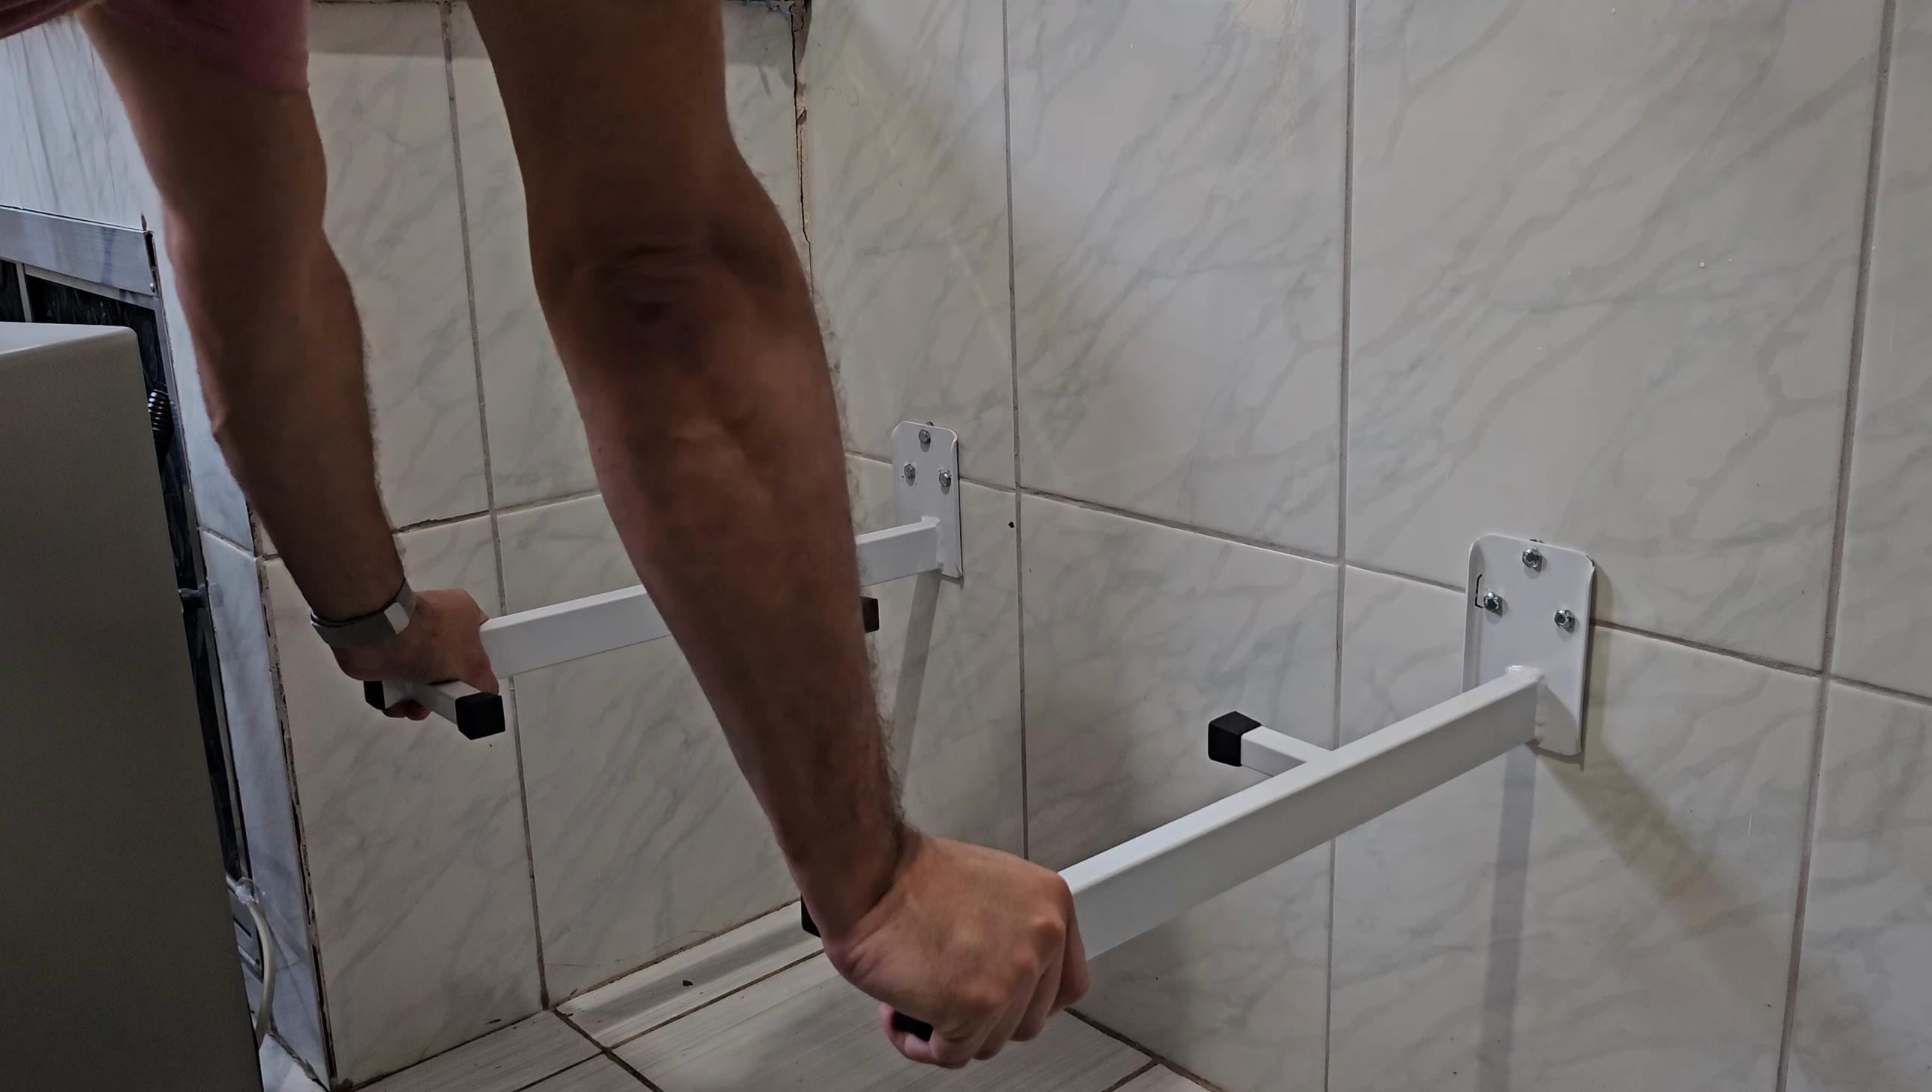Ó, então tá instalado aqui os dois suportes, né?